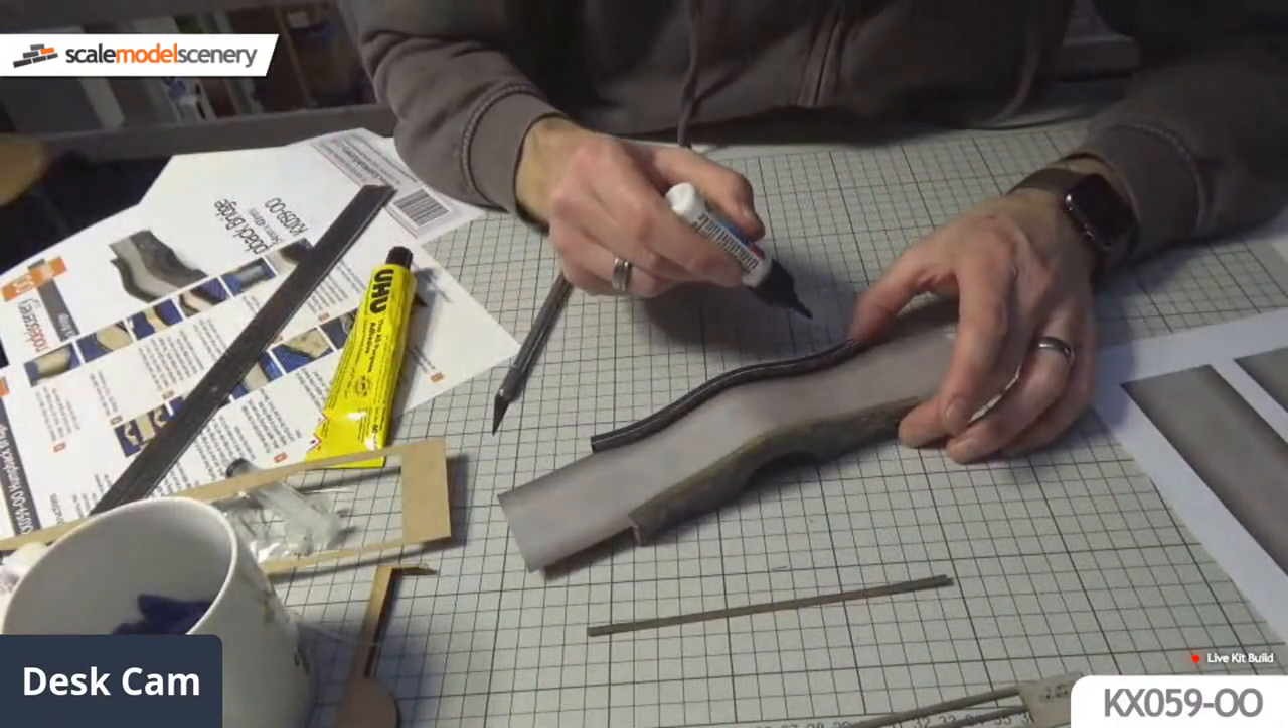You can see the coping stones follow follow the curve of the bridge nicely.